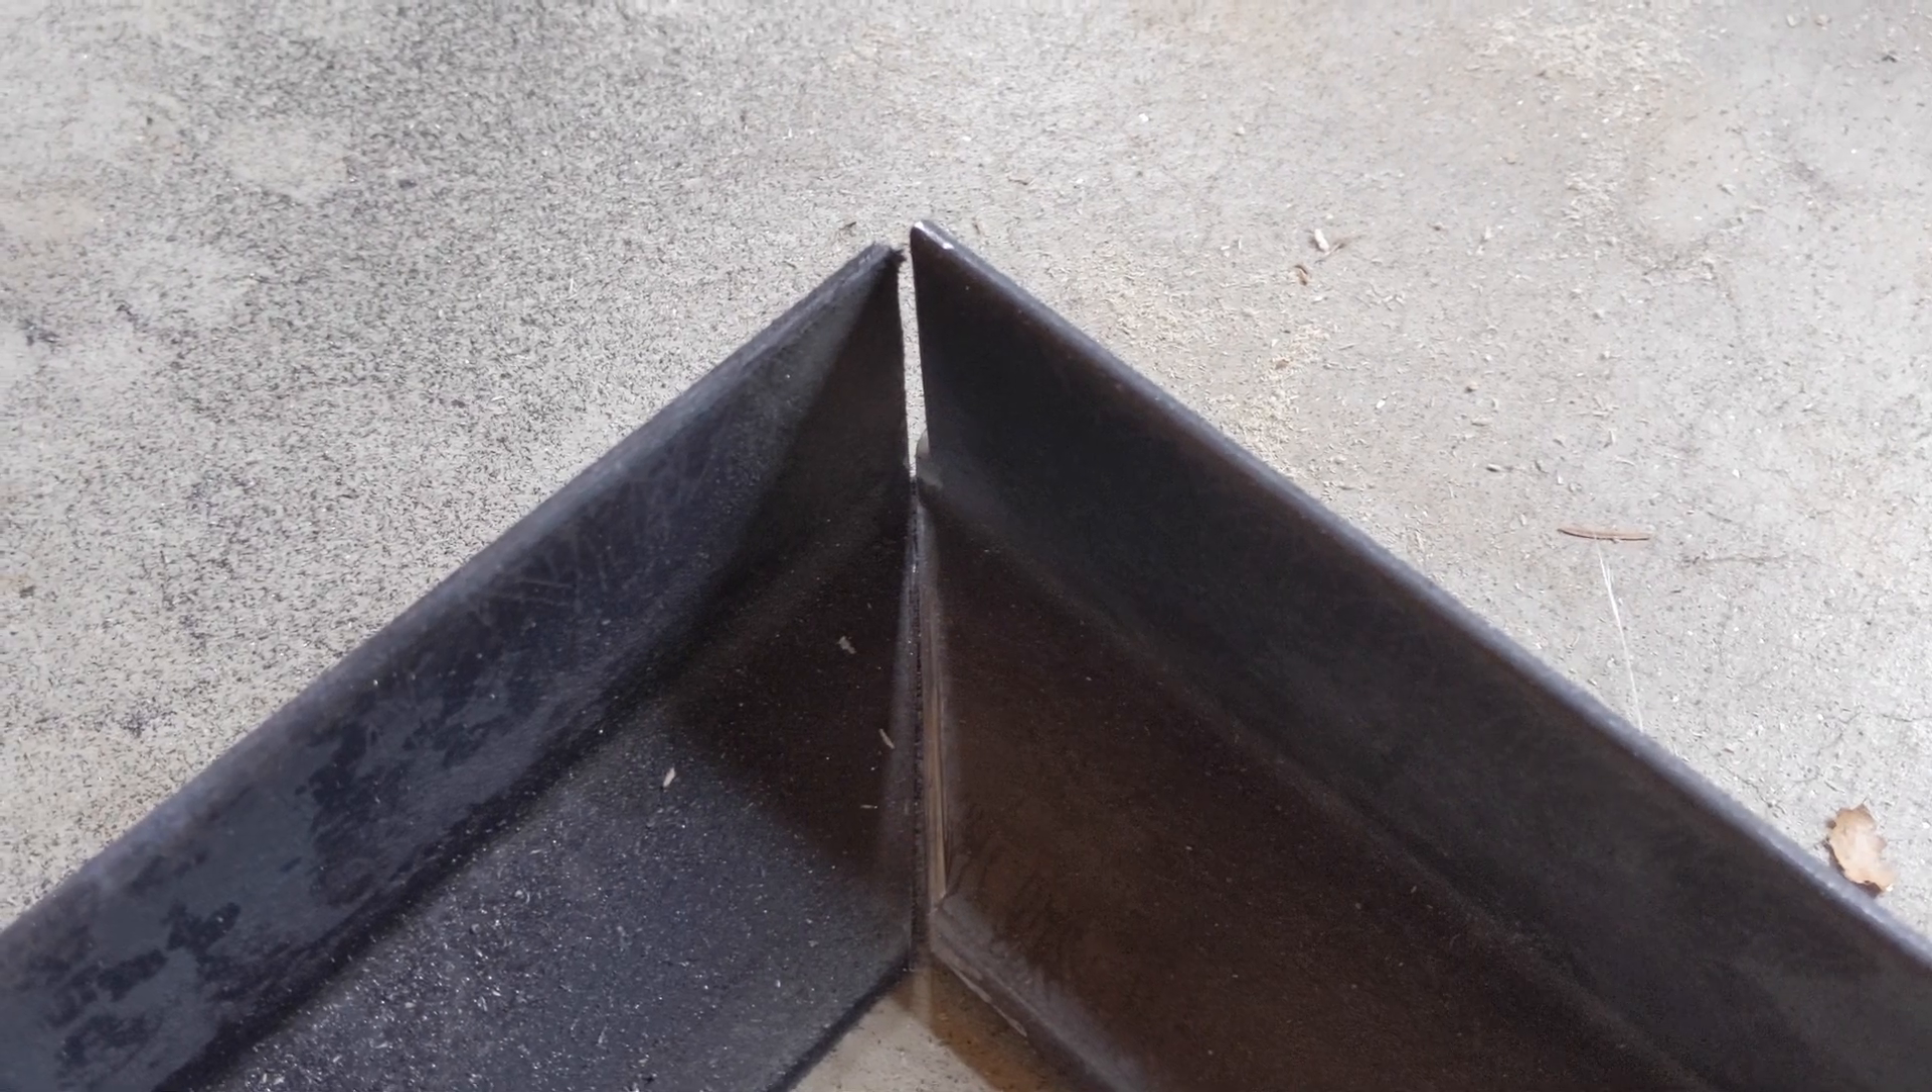These gaps here are definitely too big.